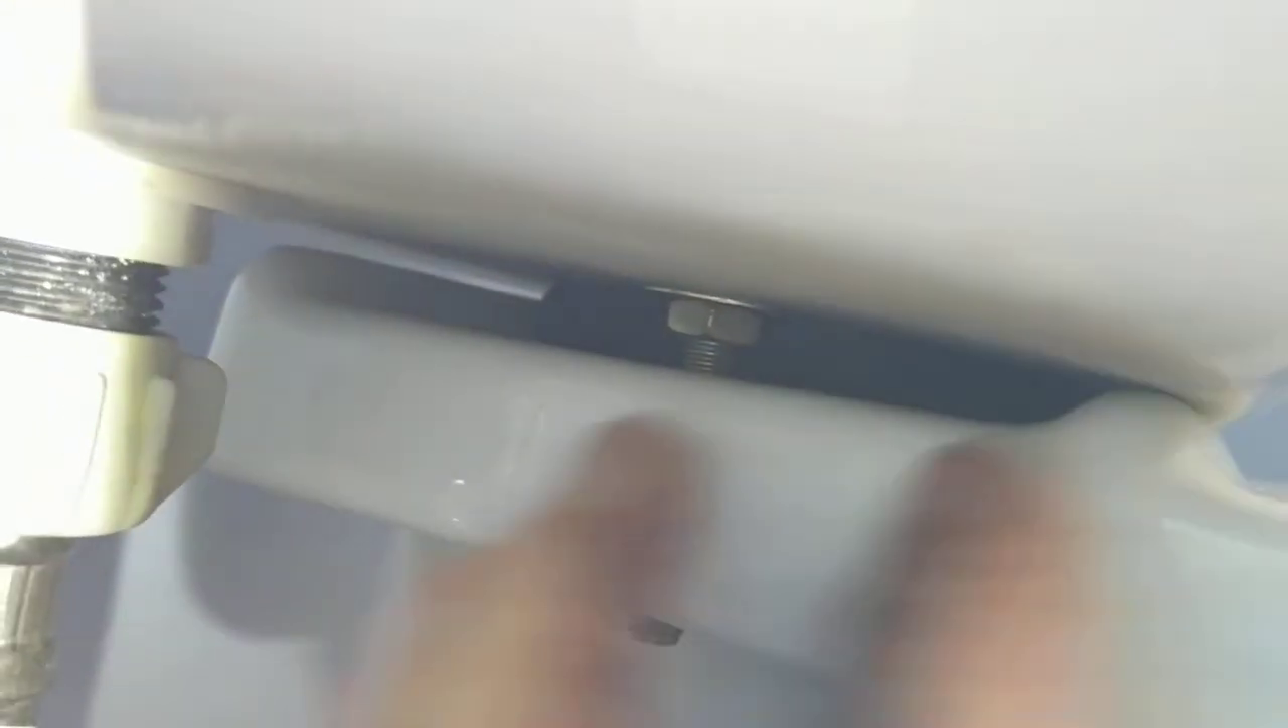The toilet tank does not sit flush on the toilet bowl there's a gap.